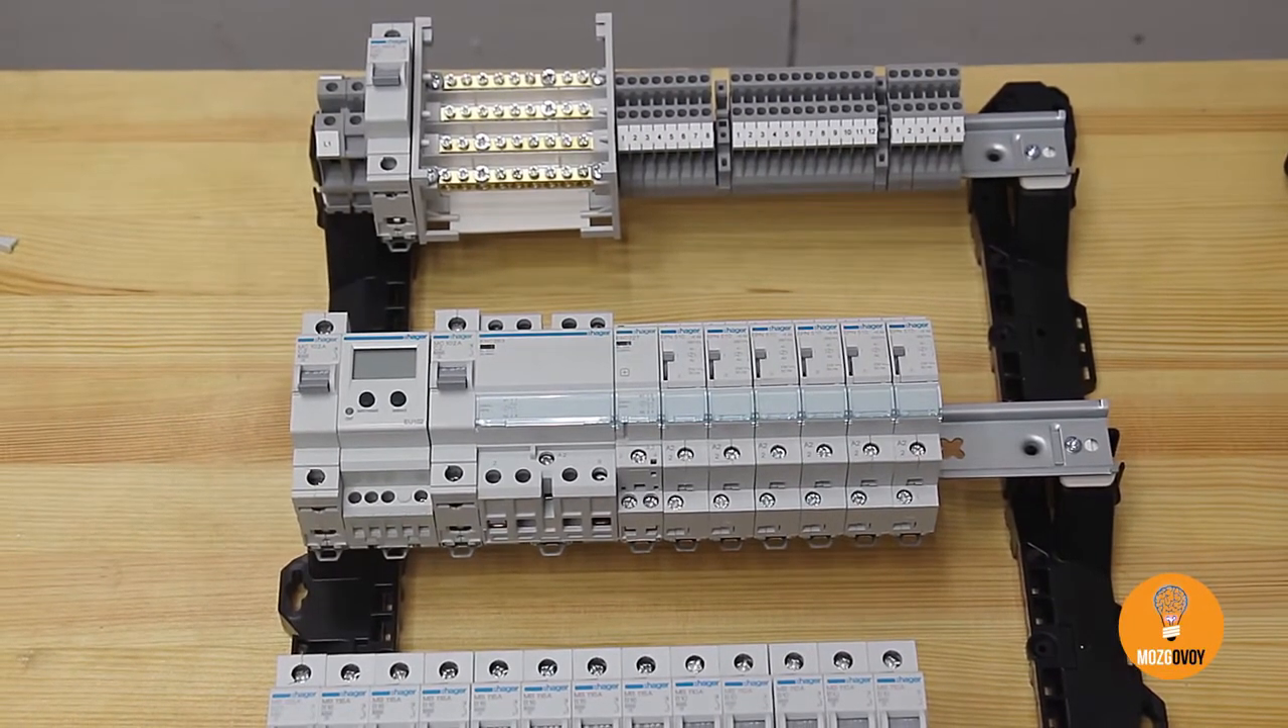All the modules are installed. All we have to do is to wire them up right.